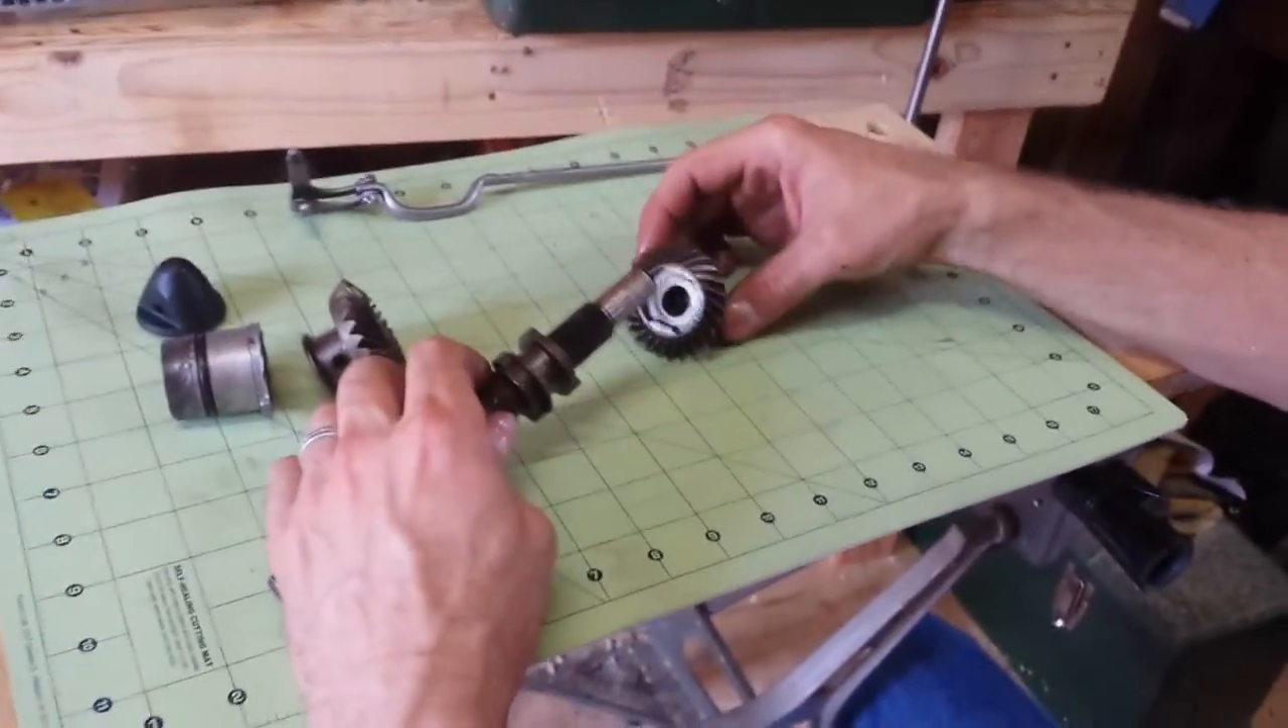I've just disassembled the whole prop shaft.